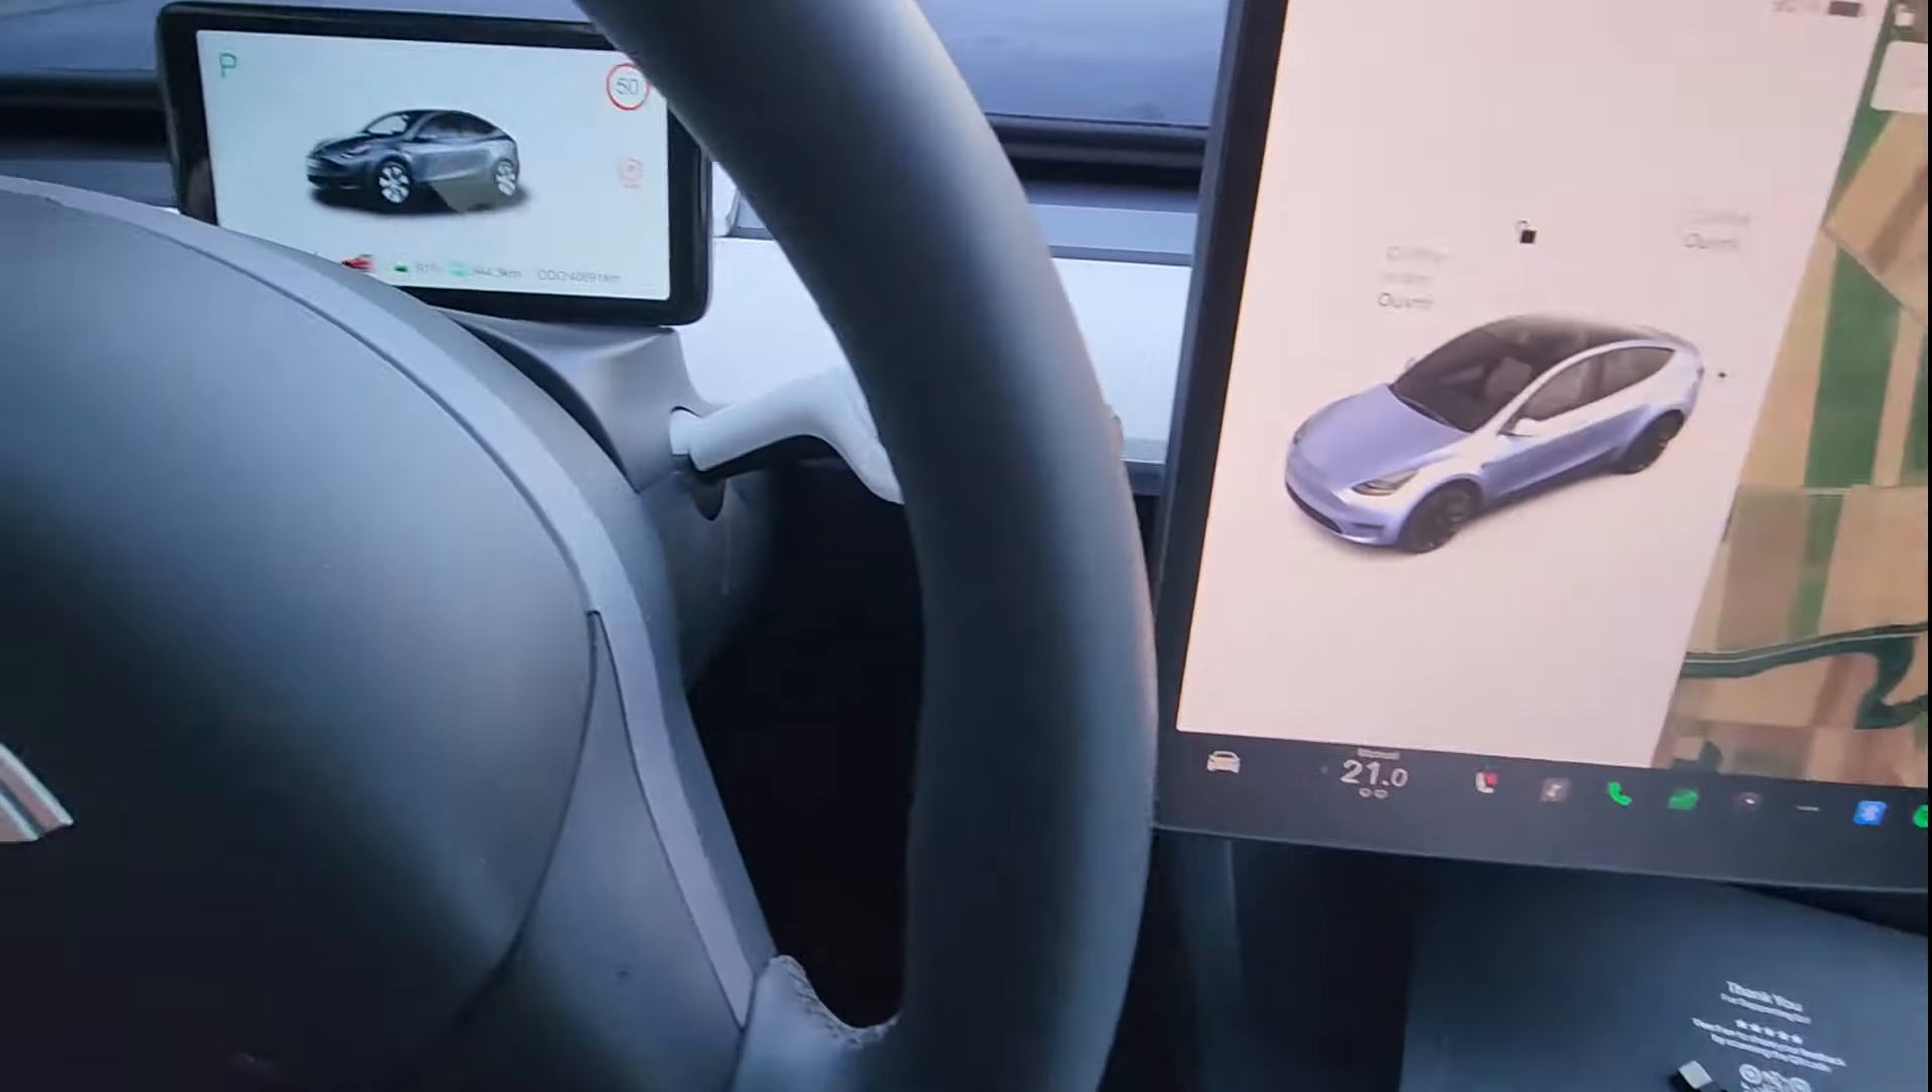Devant j'ai déjà le mini écran qui est ici qui est branché.